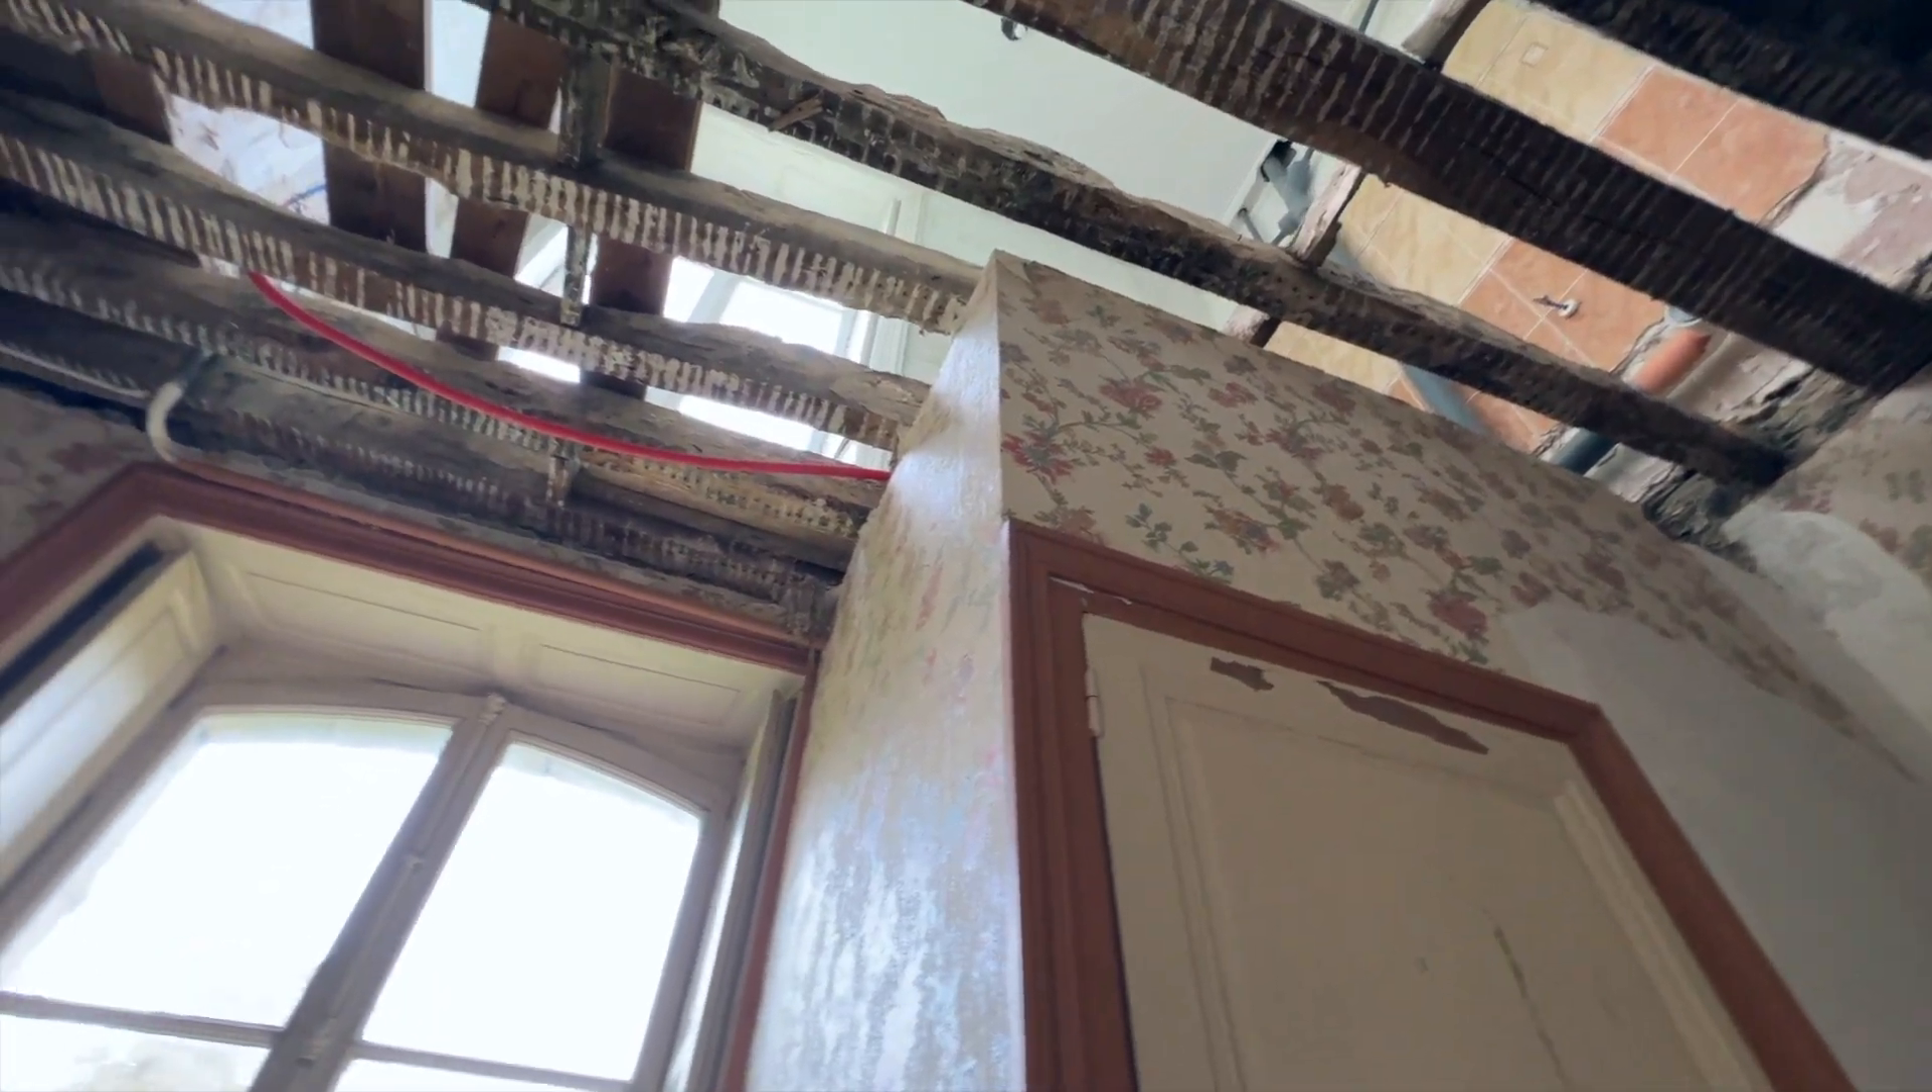So here we are downstairs in the hallway and you've taken the ceiling down quite nicely. I got it all down.